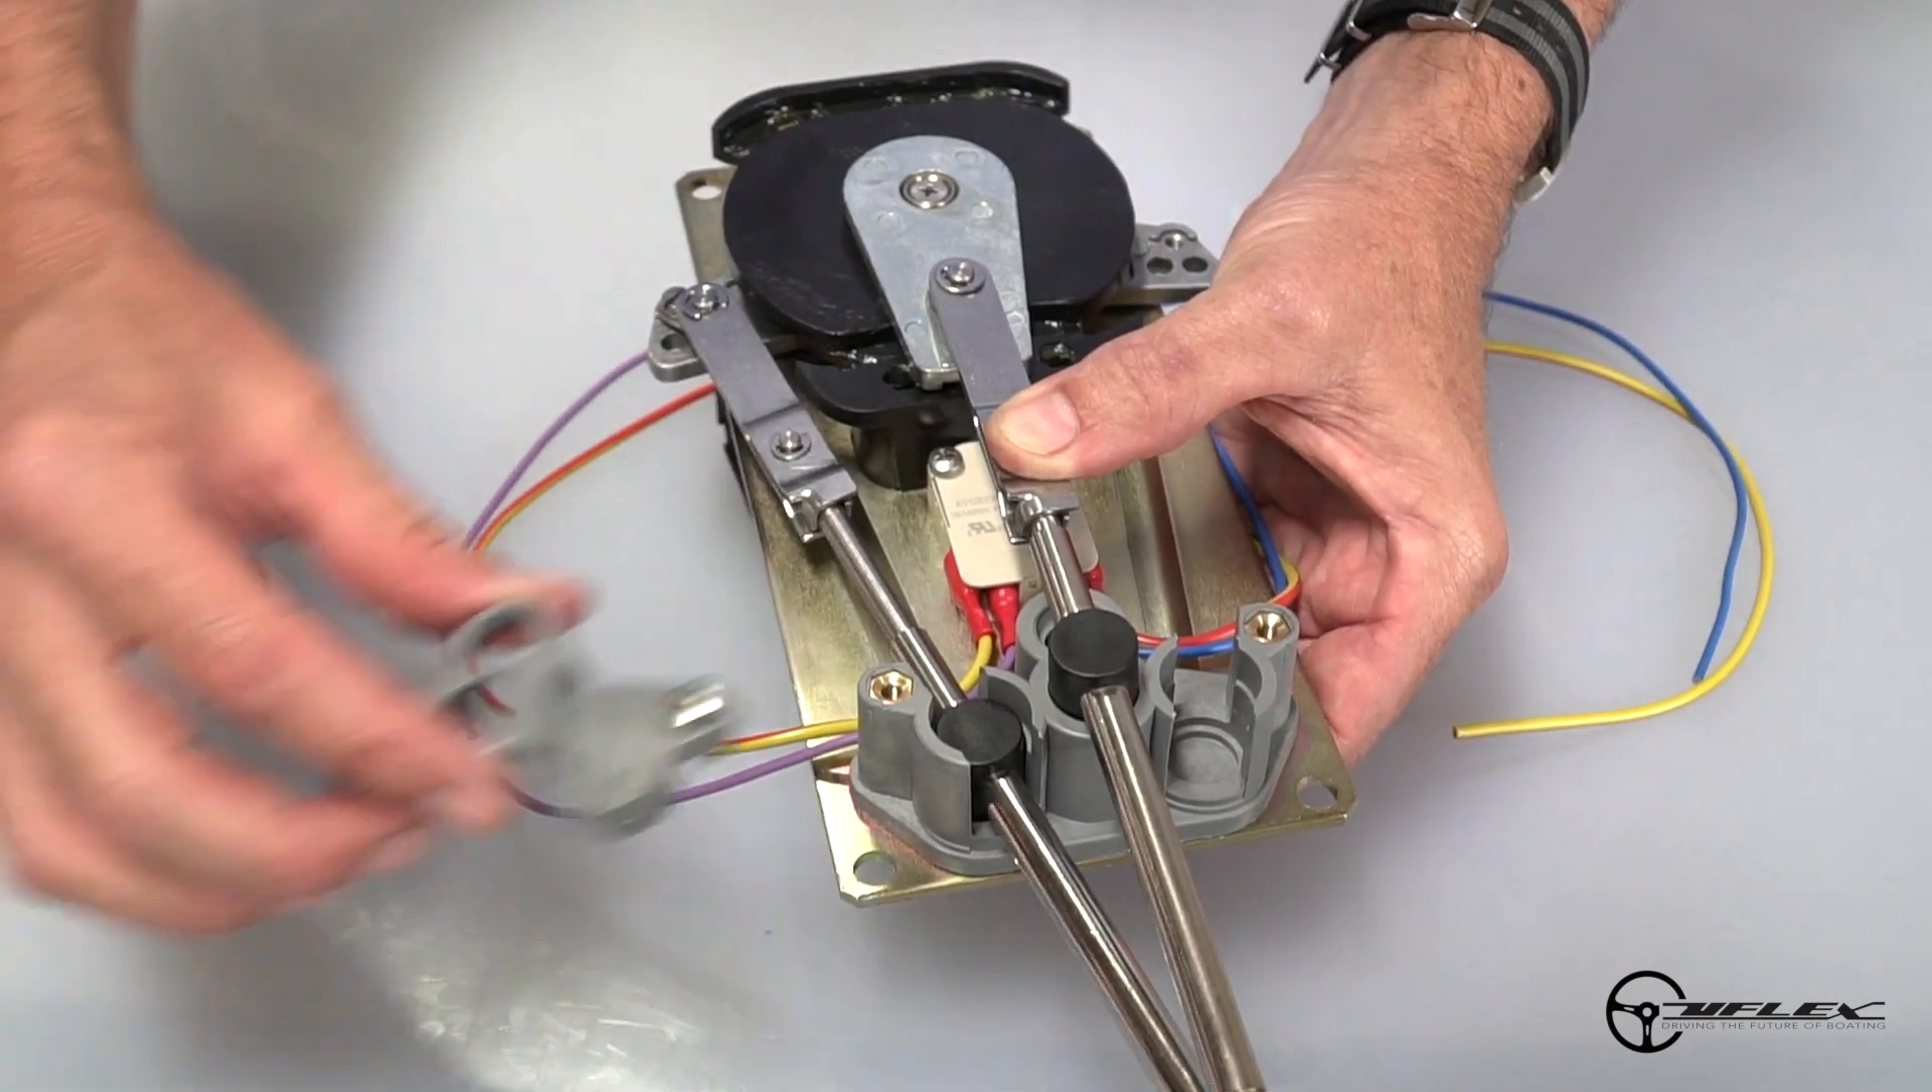Now I've got the two cables installed on the control.